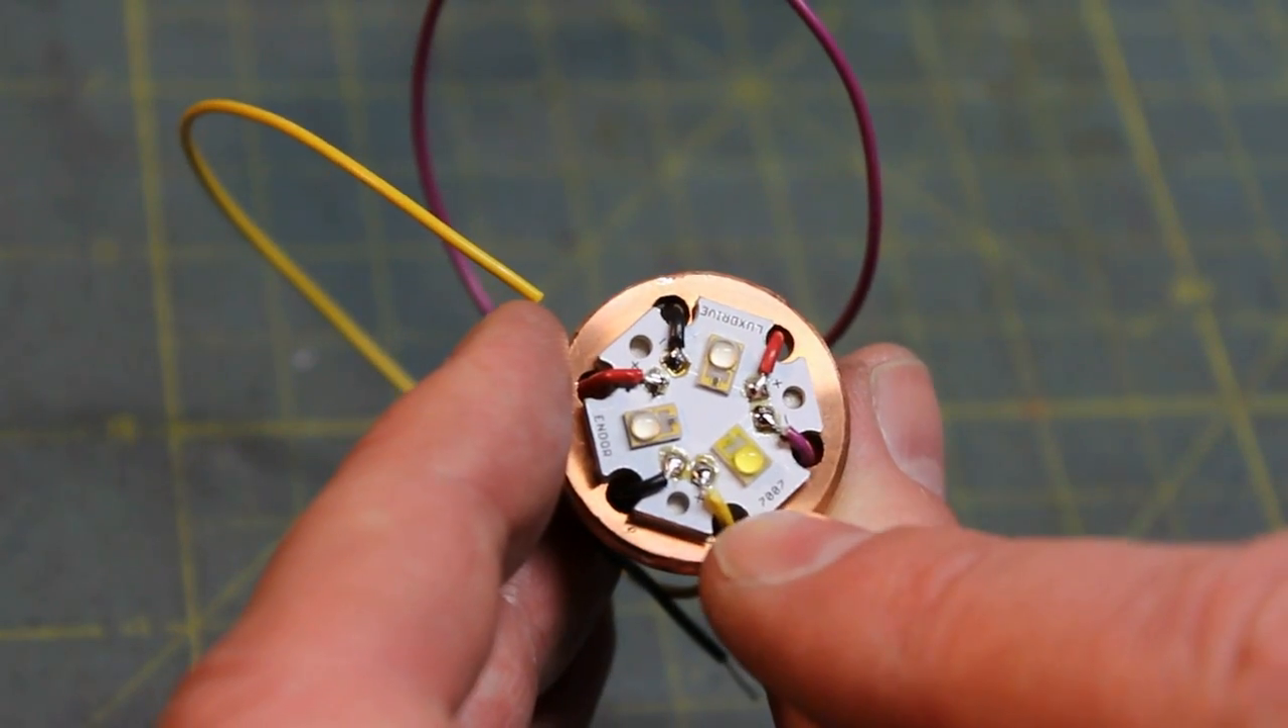Now as you can see, I've got my wires attached.